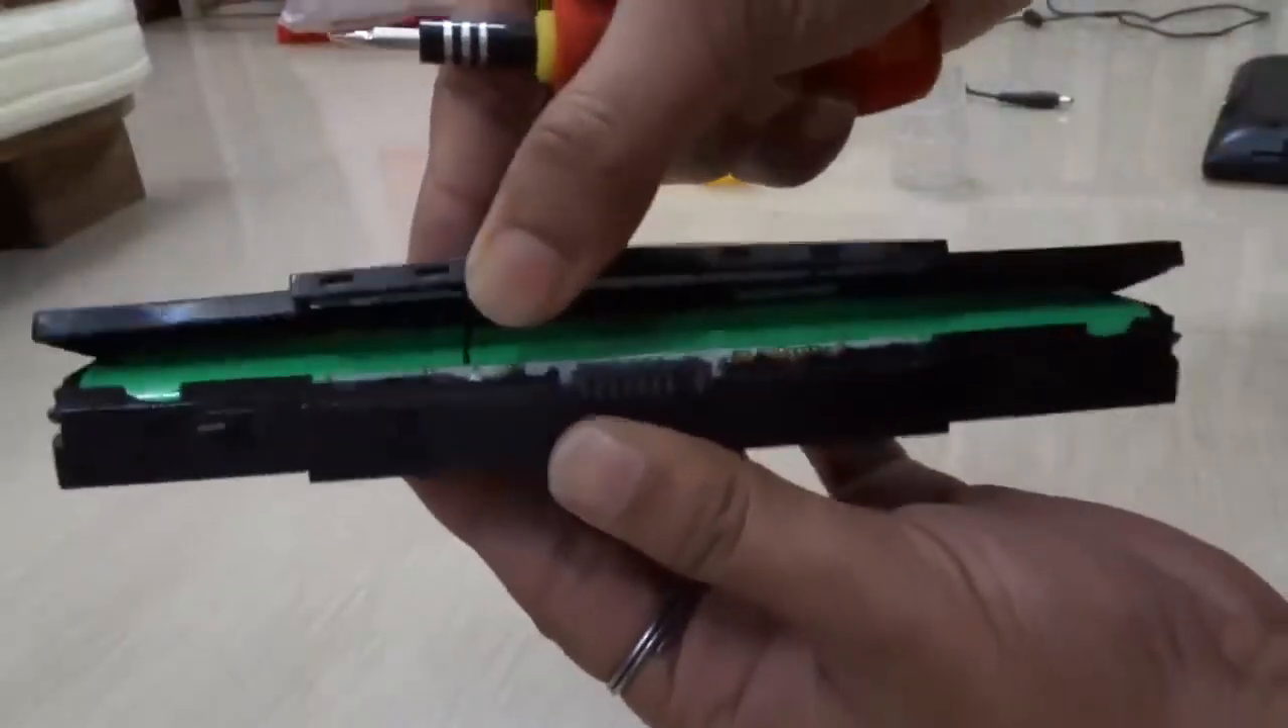You can see from here, I have opened the battery.